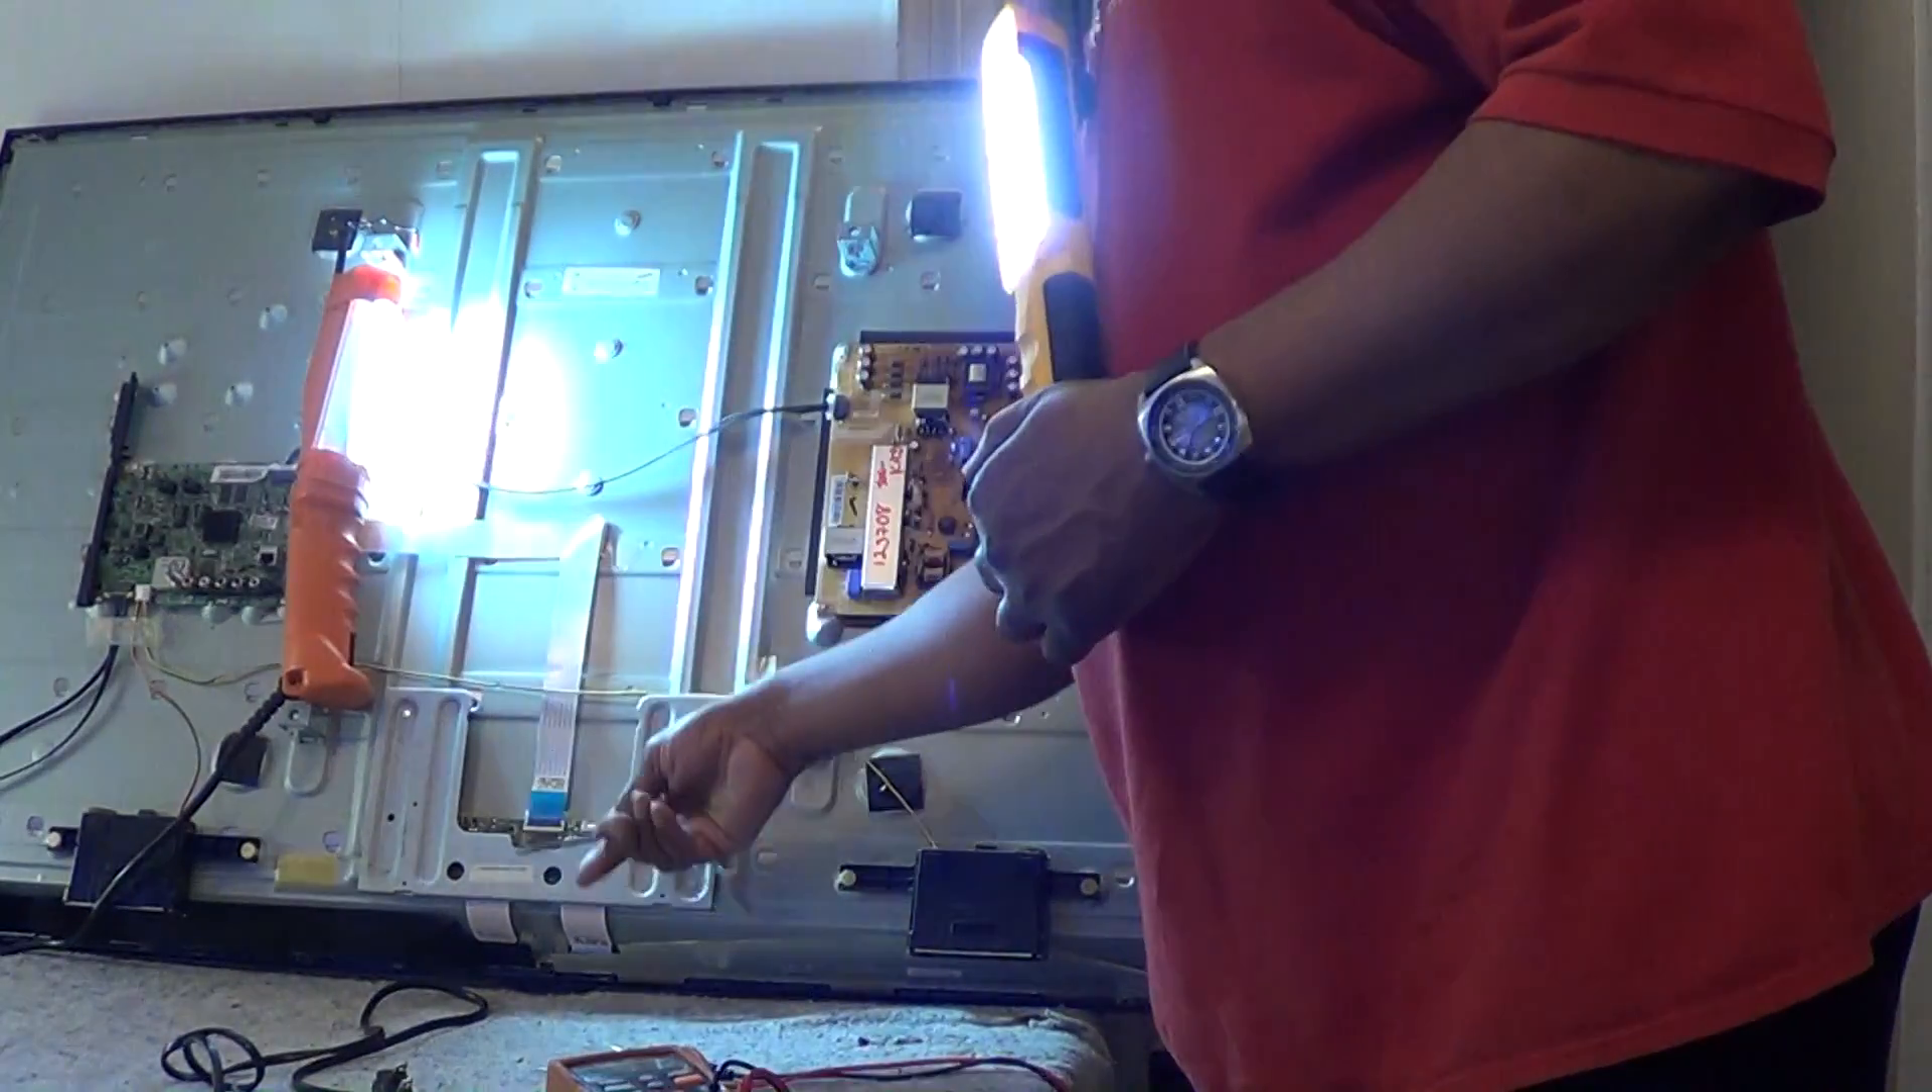Okay you can see we got our back cover off and it's our main board t-con board and of course our power supply that also supplies power to our LEDs.